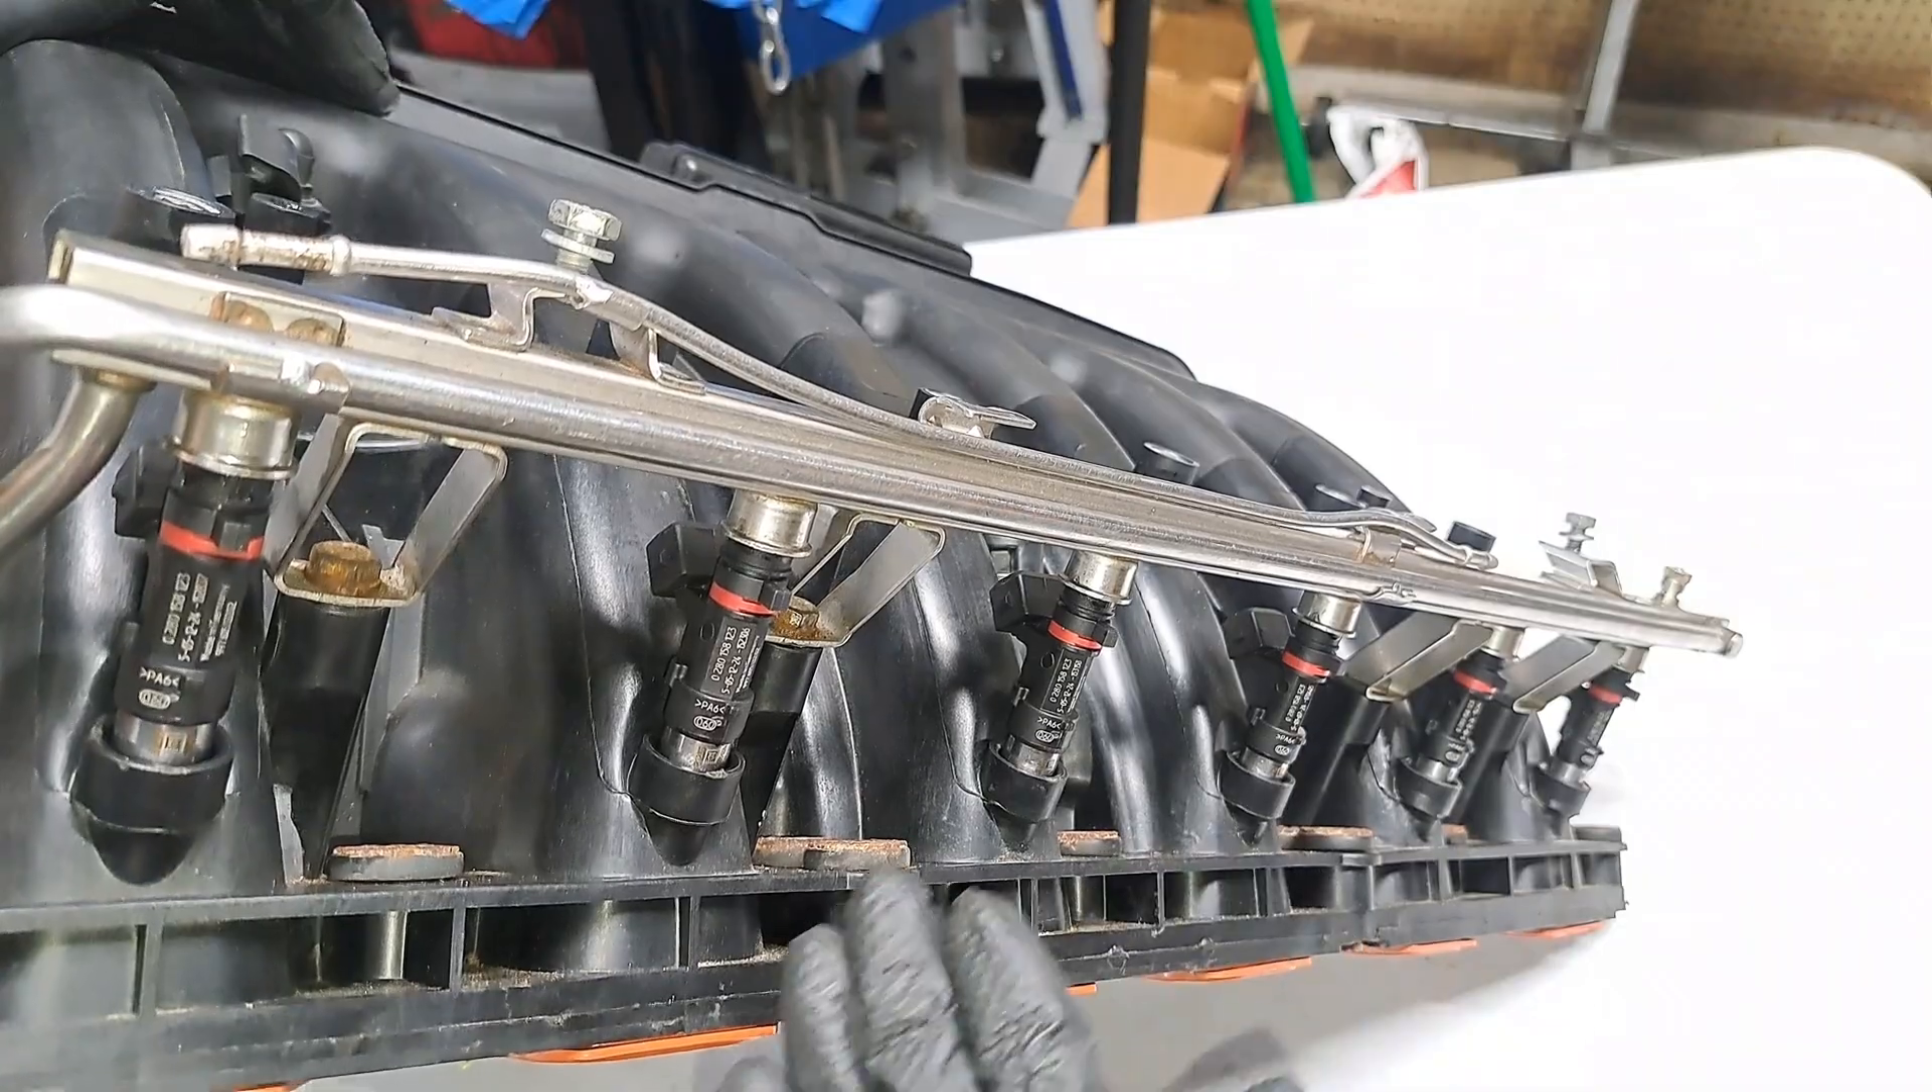Just like that, we now have upgraded fuel injectors installed.